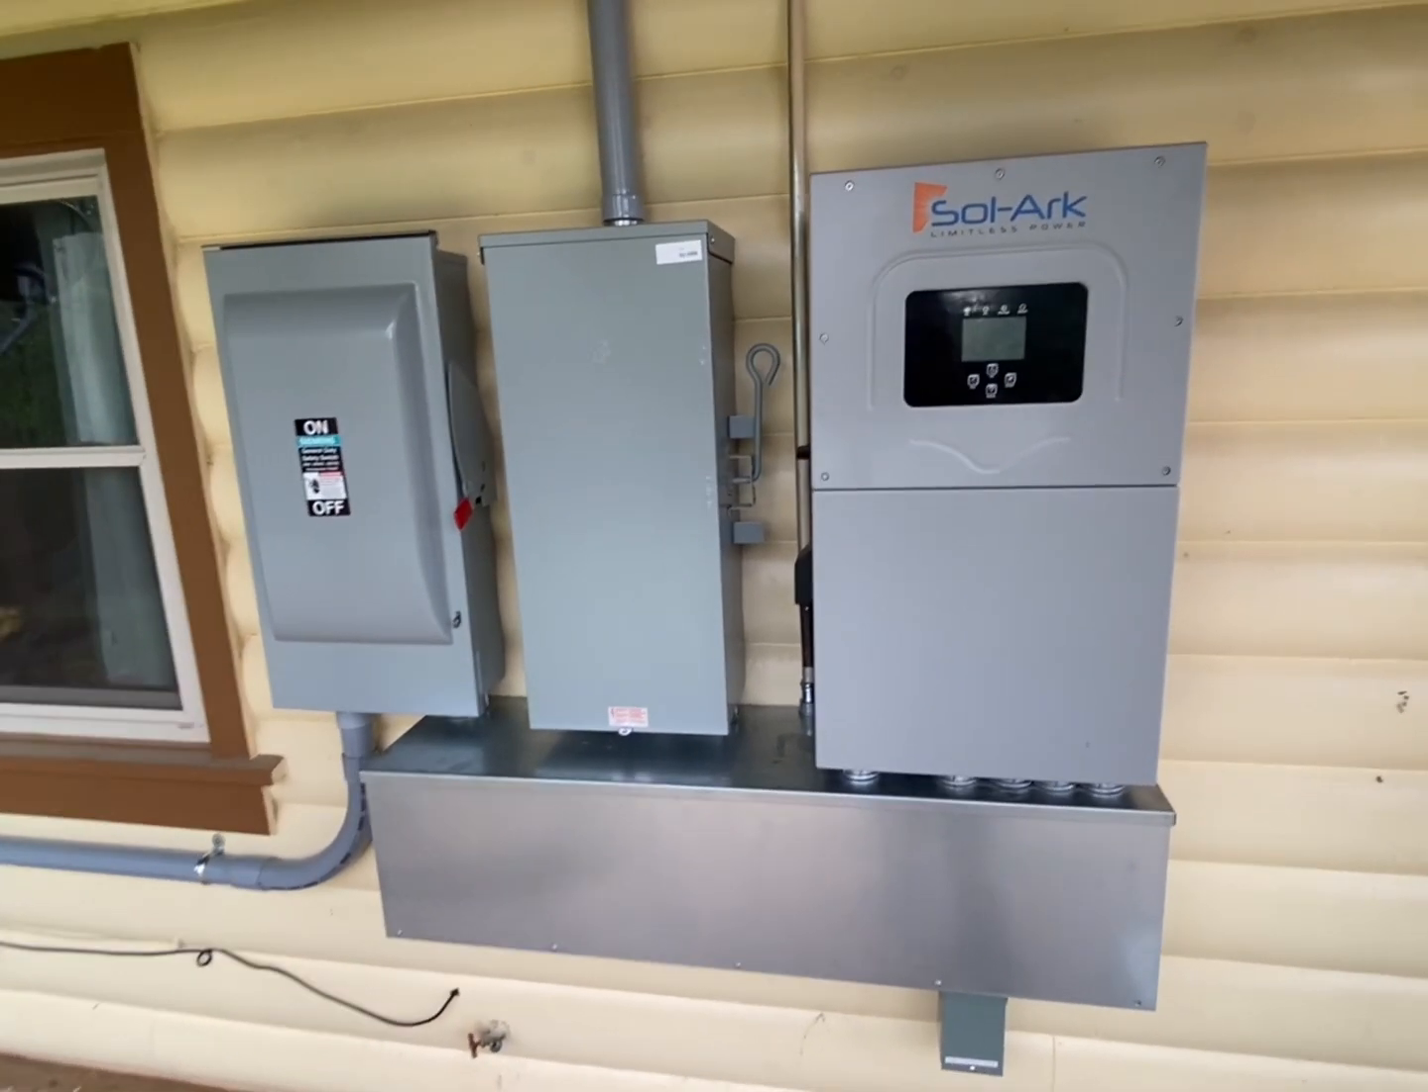This is a four -foot wire way. You can see it fit really nicely on here.